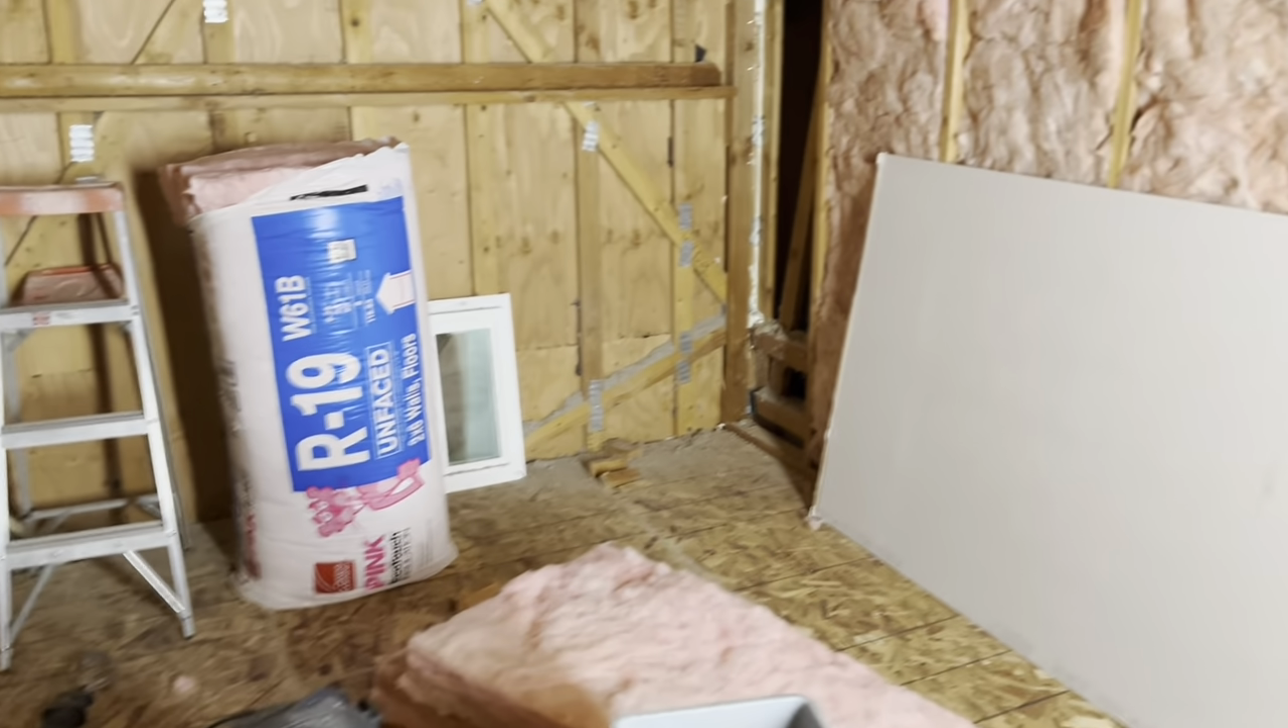All the subfloors in.